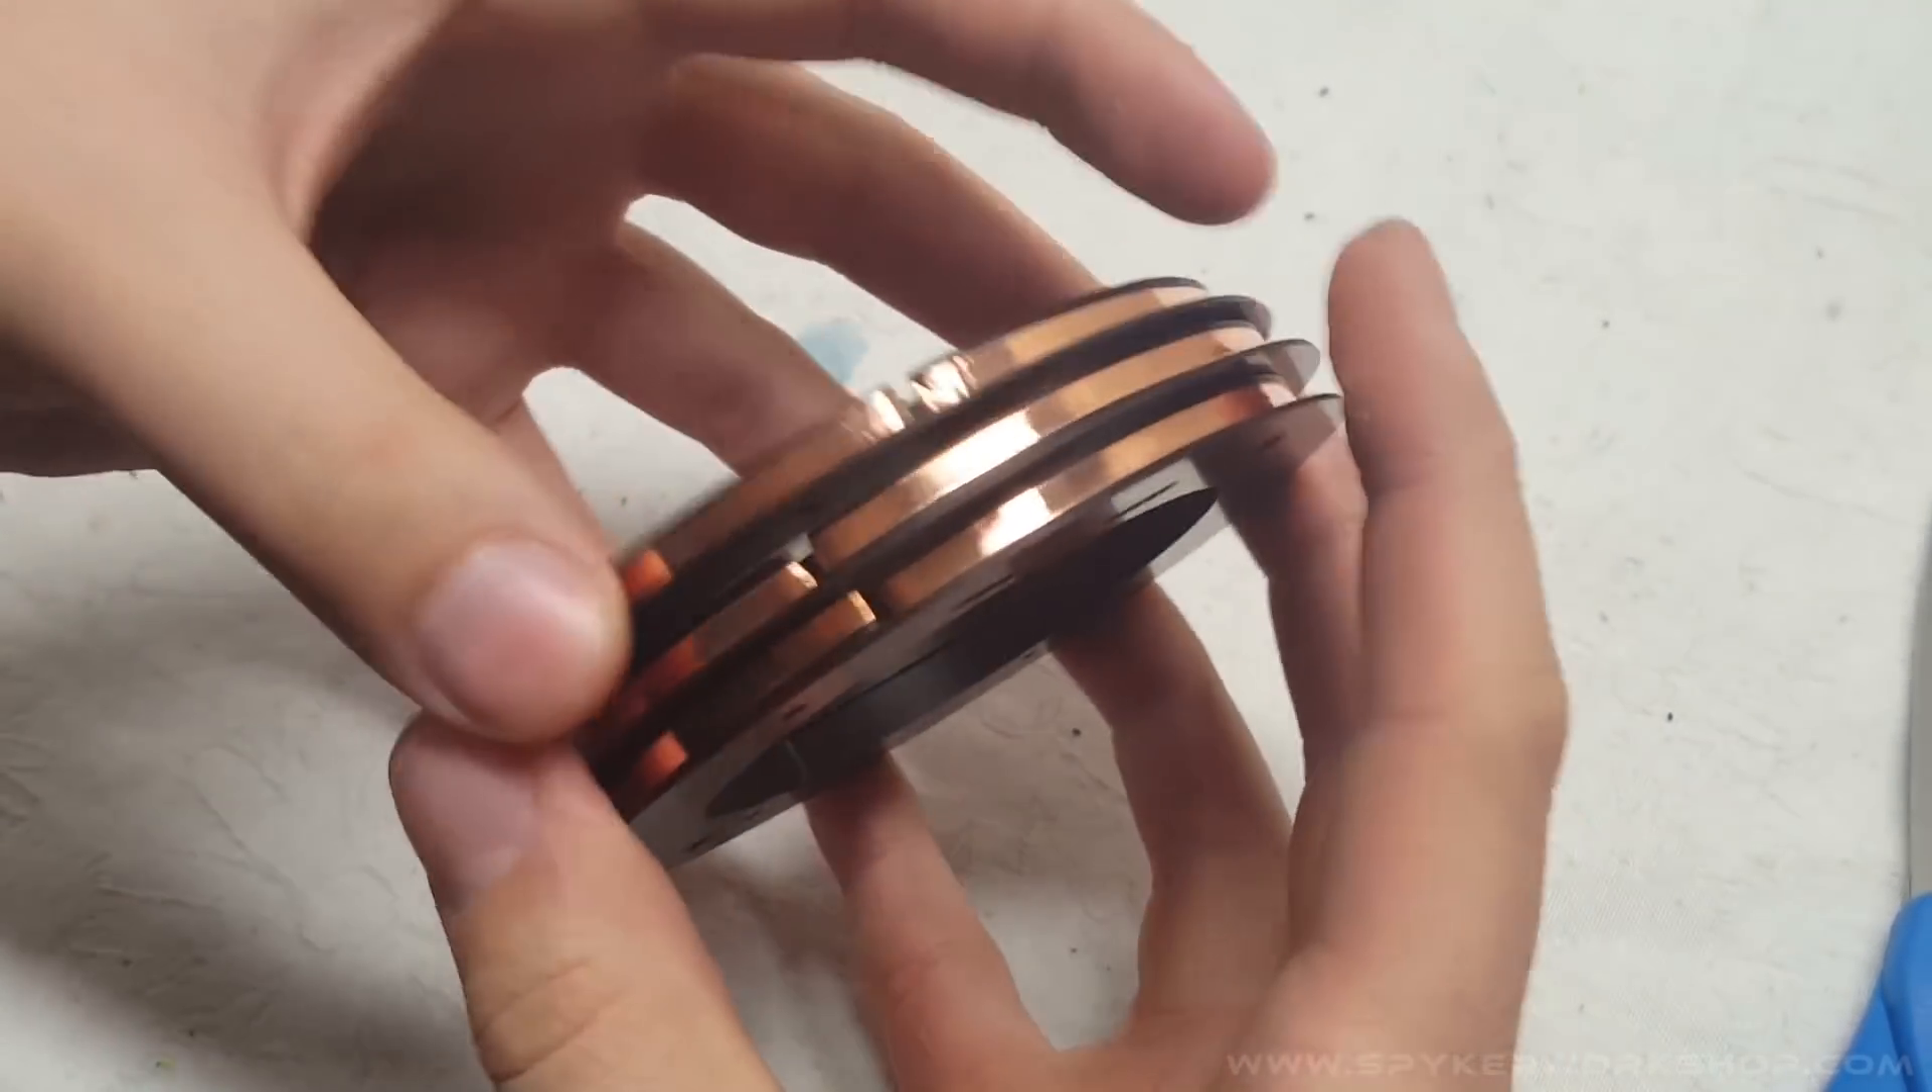So here I have all of the rings with the copper tape applied.